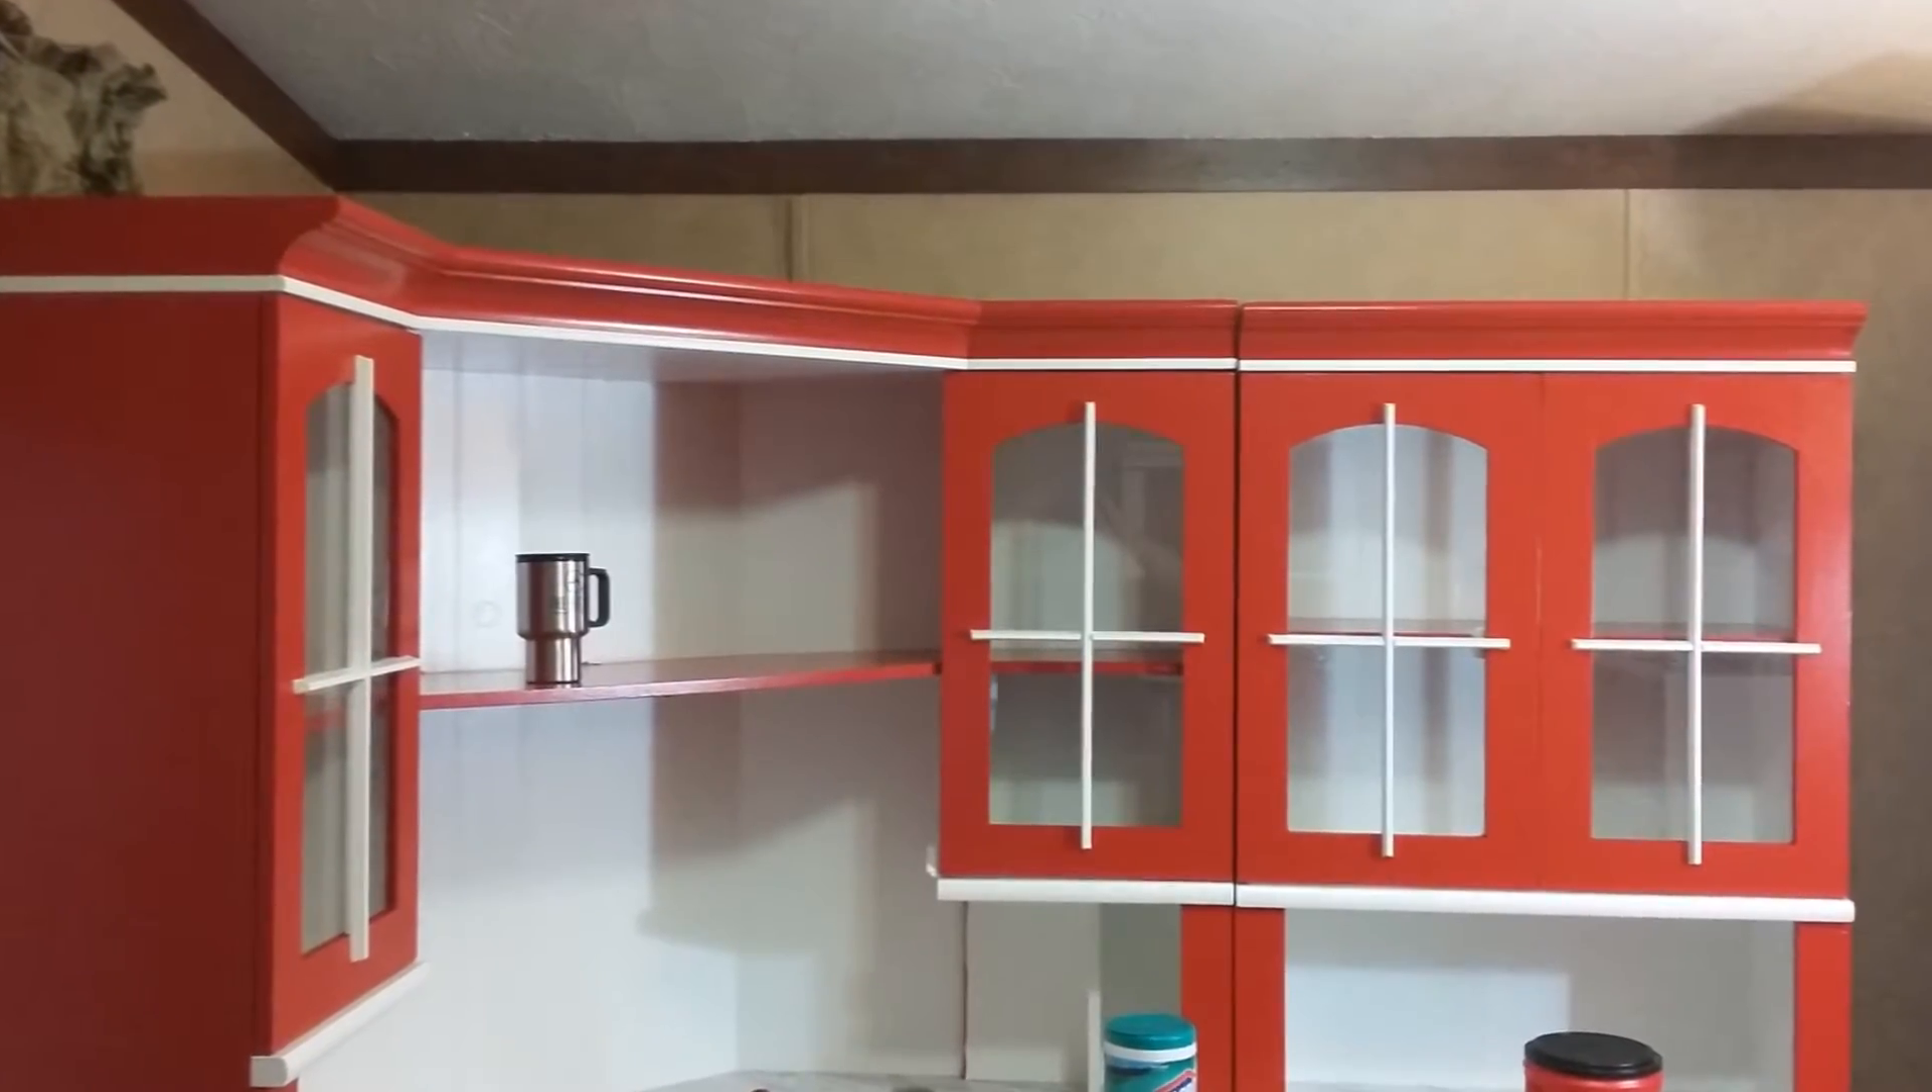And I had the doors back on and painted. I had the trim back up and painted. And it was finally done.